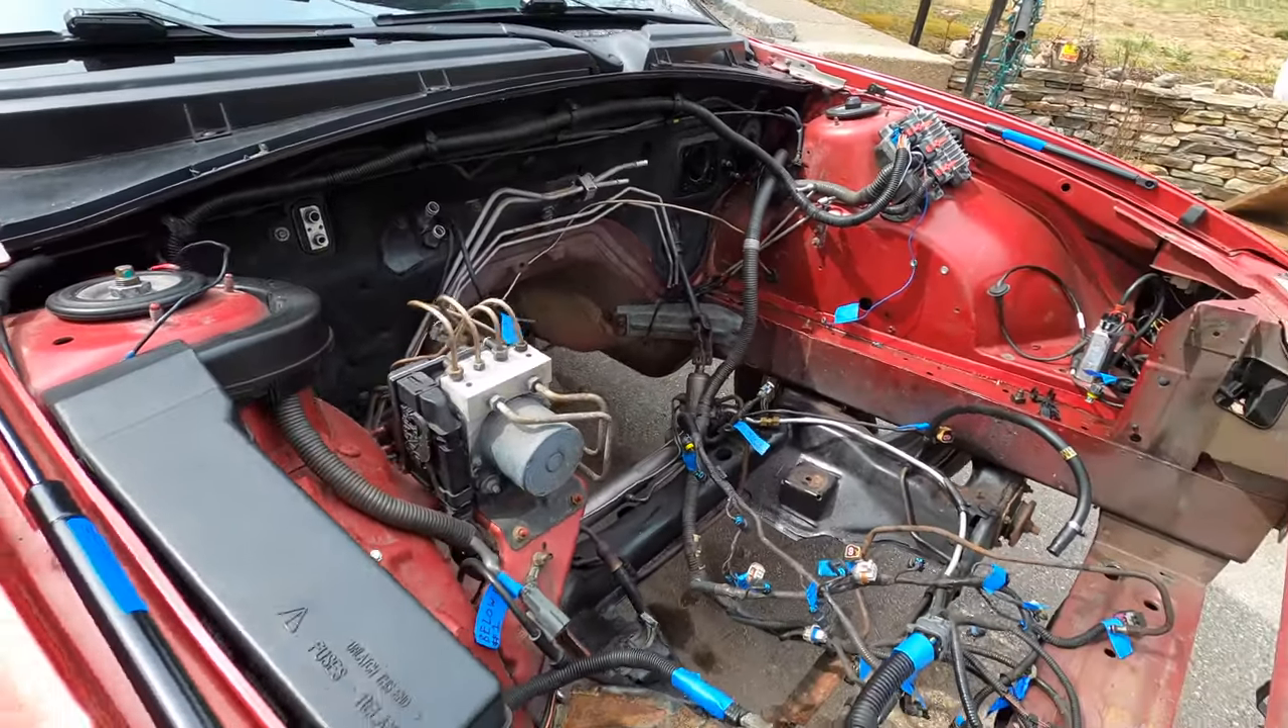We got the engine pulled out finally.